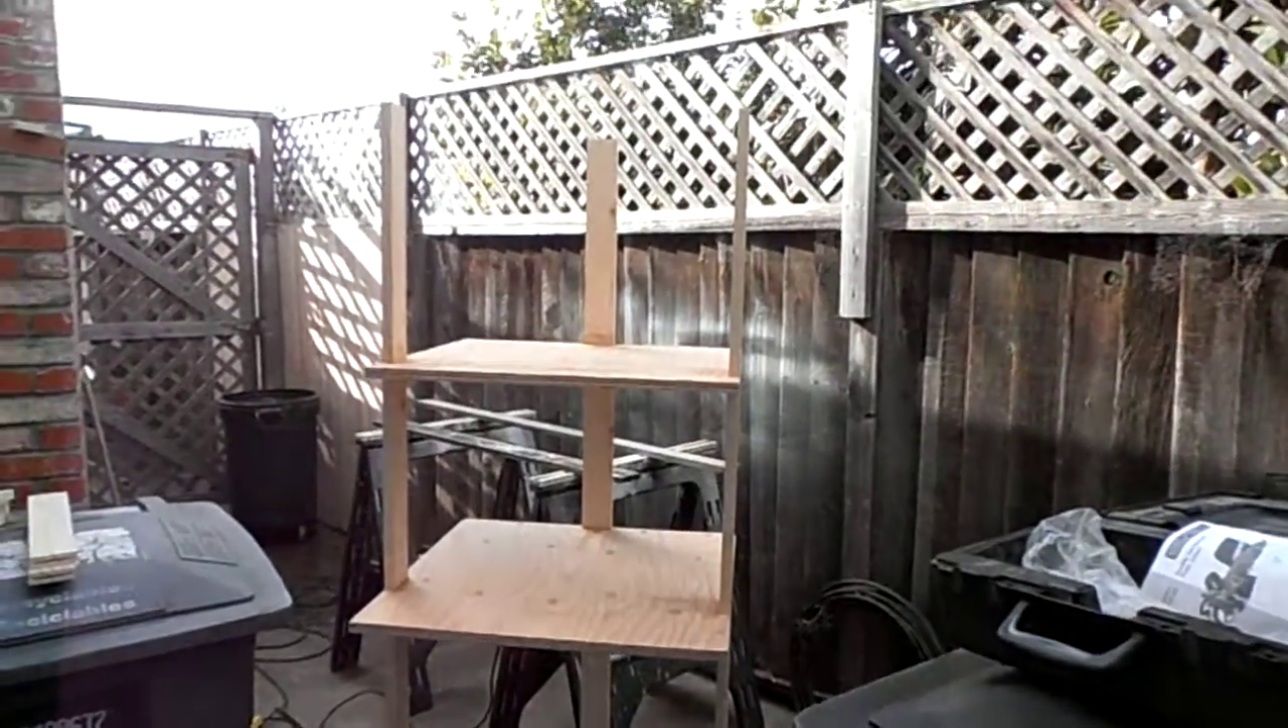I'm going to put it right in front of my living room window and the third shelf up here is not on.